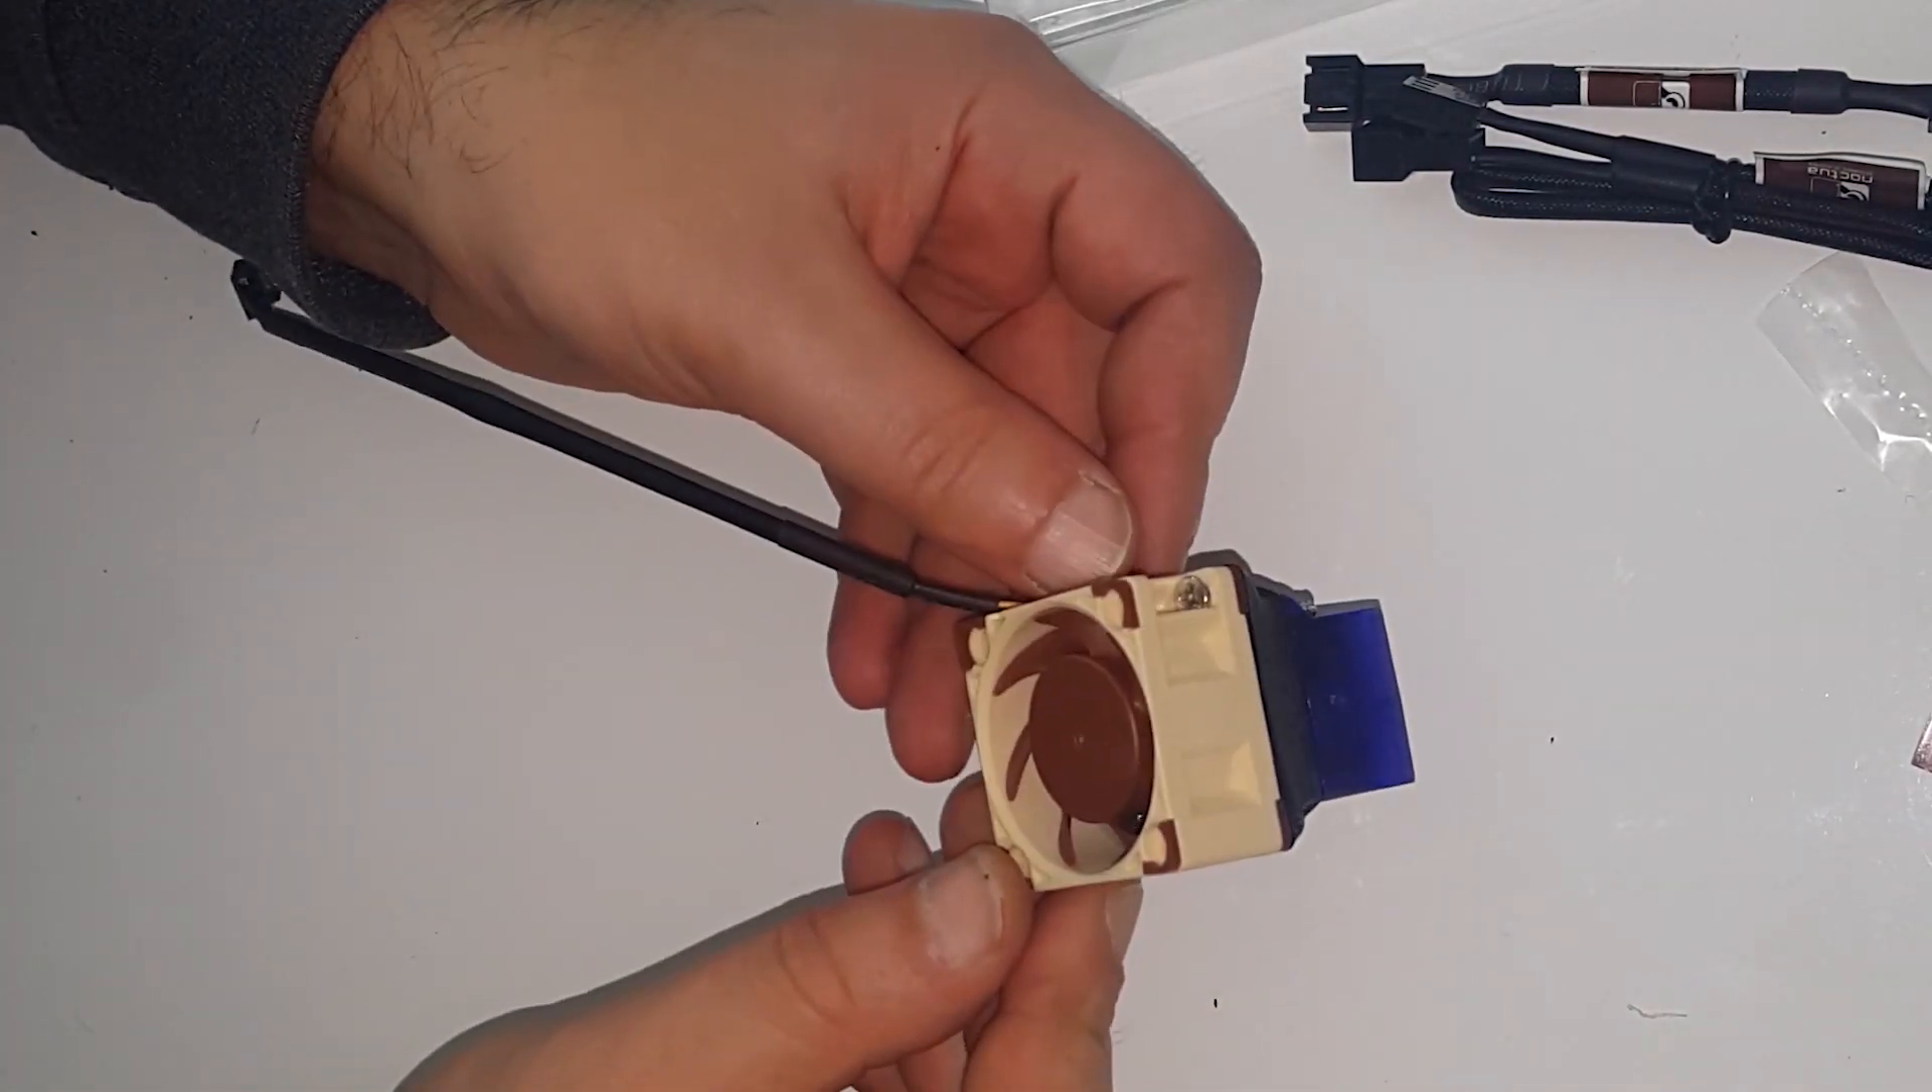Here you see the mounted noctua fan on the adapter and on the holder.